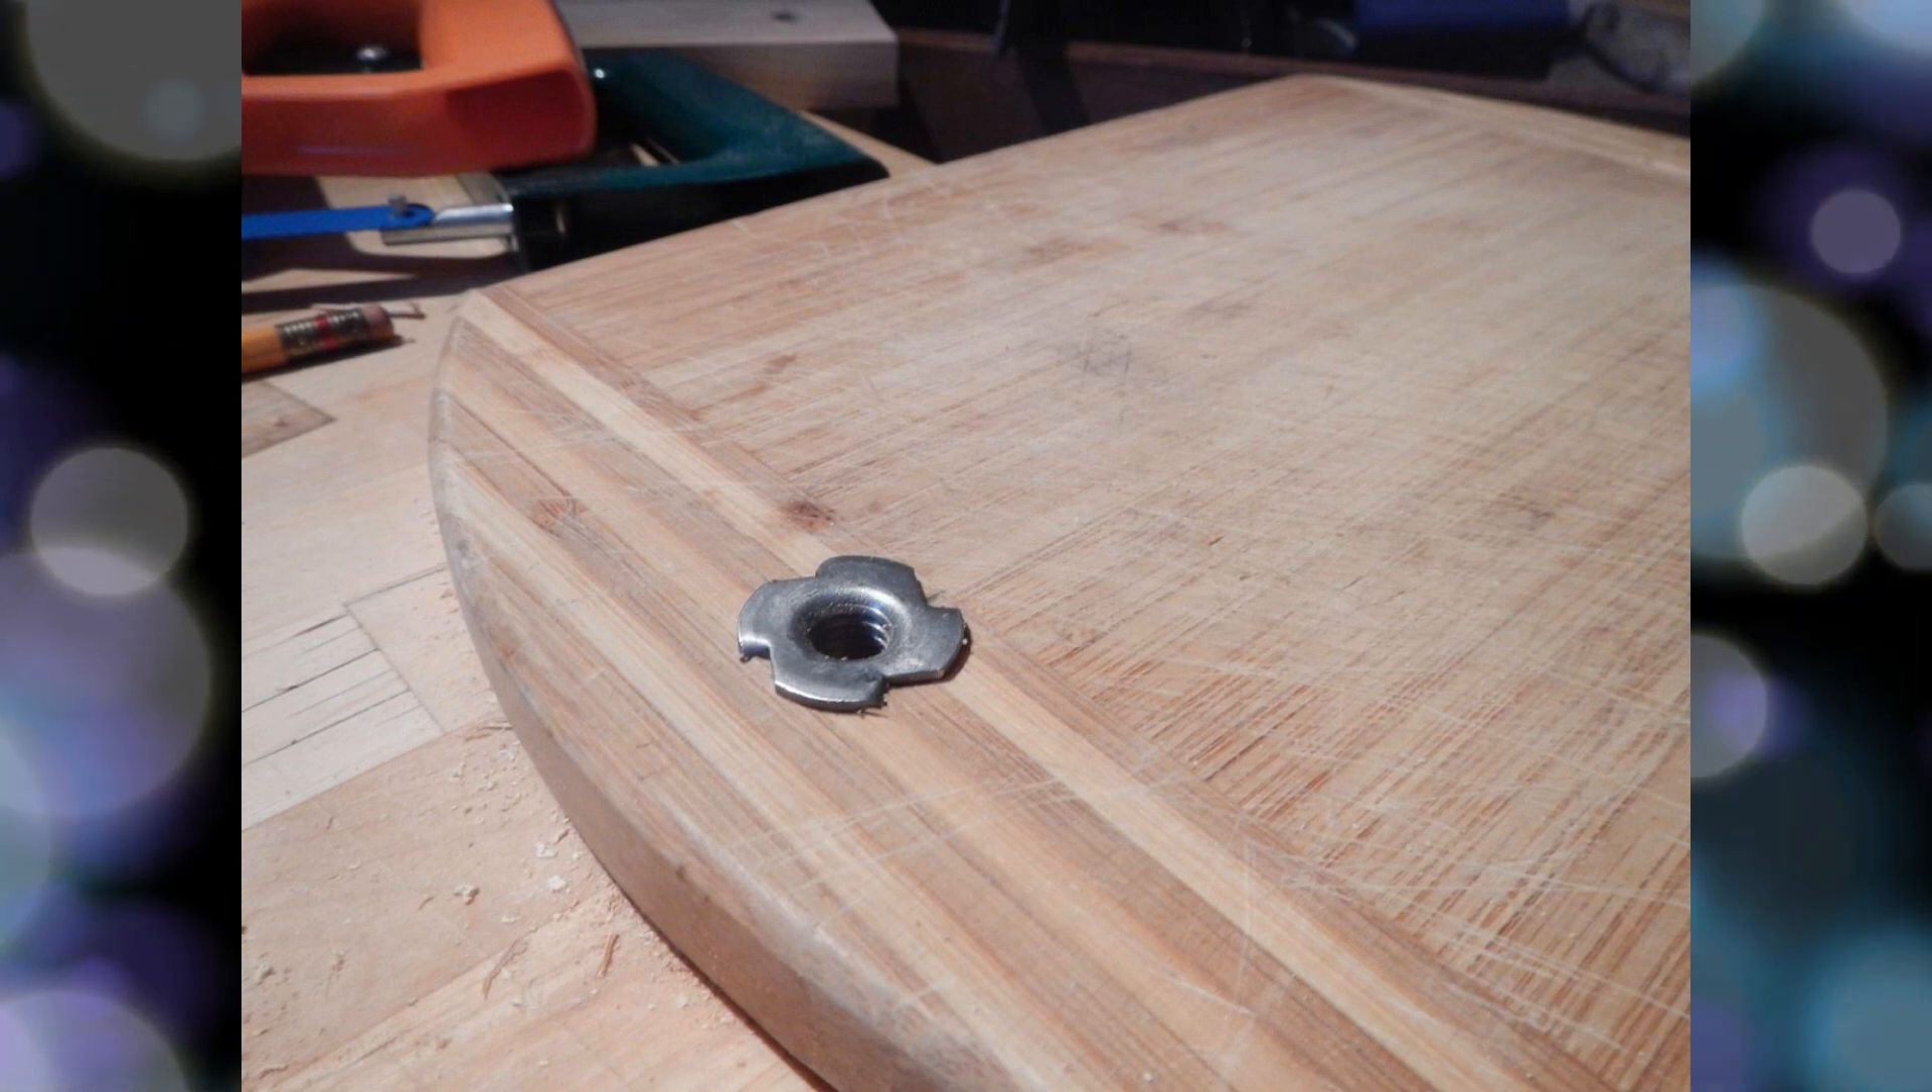So you'll see the way that the threaded bolt has been put into the bottom board. So it's a bamboo cutting board.